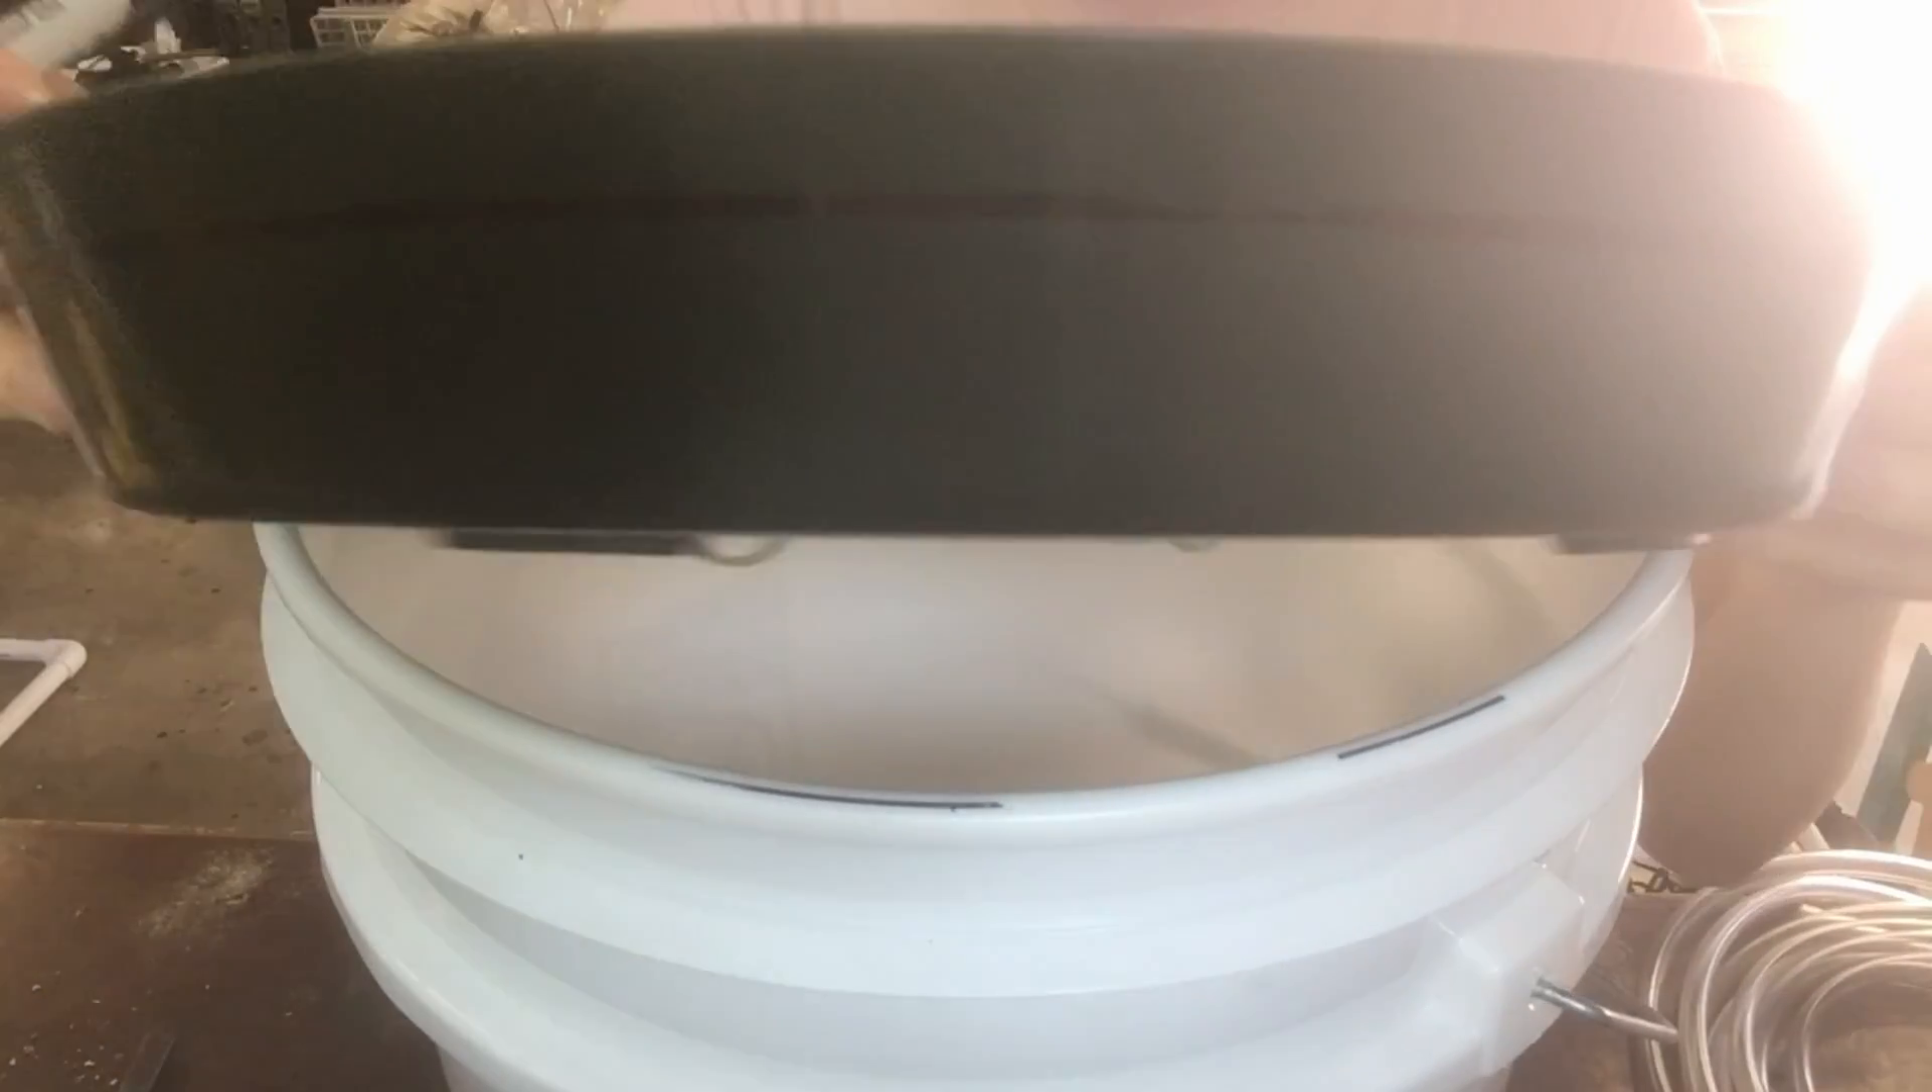I realized here that my plant saucer is actually a bit too large to fit into my bucket, so here I am just marking and cutting down on the diameter so that it matches the diameter of the bucket's halfway point.